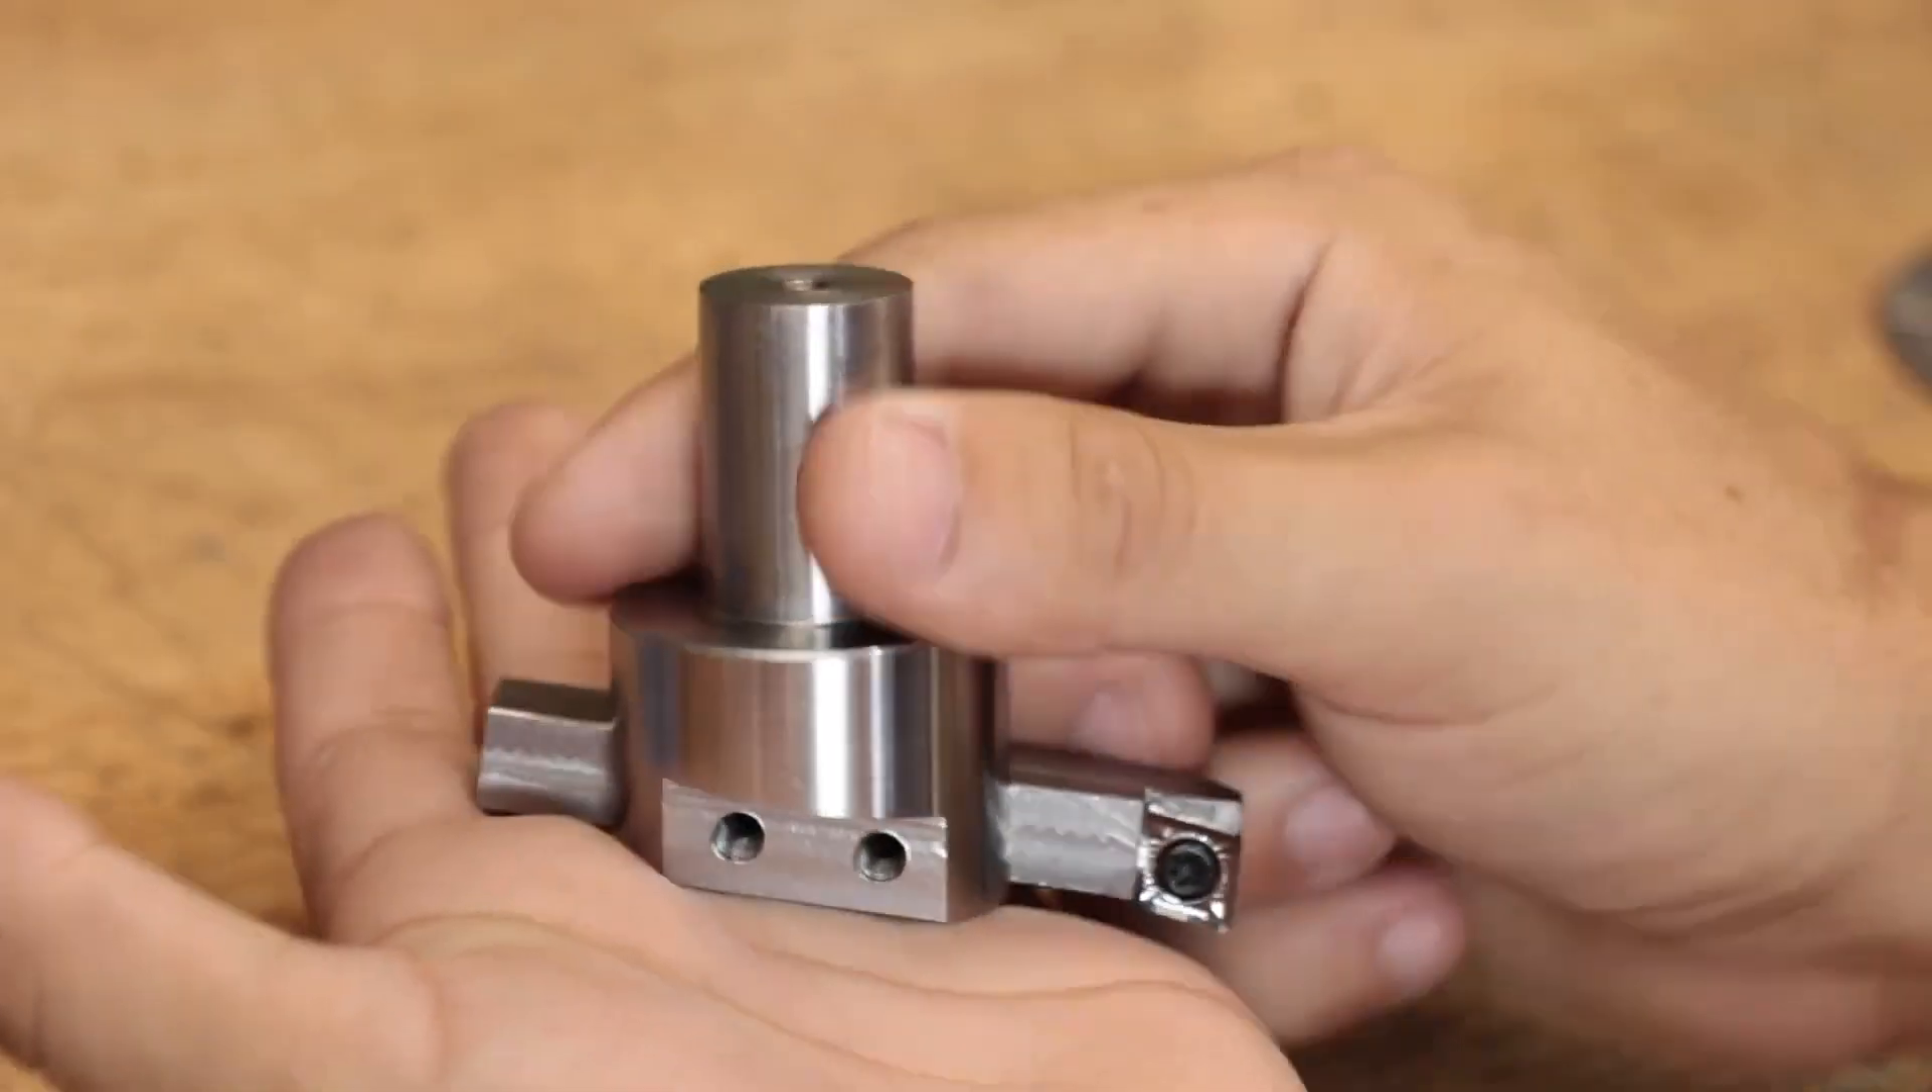And finally the tool holder gets screwed in and that's the tool done.